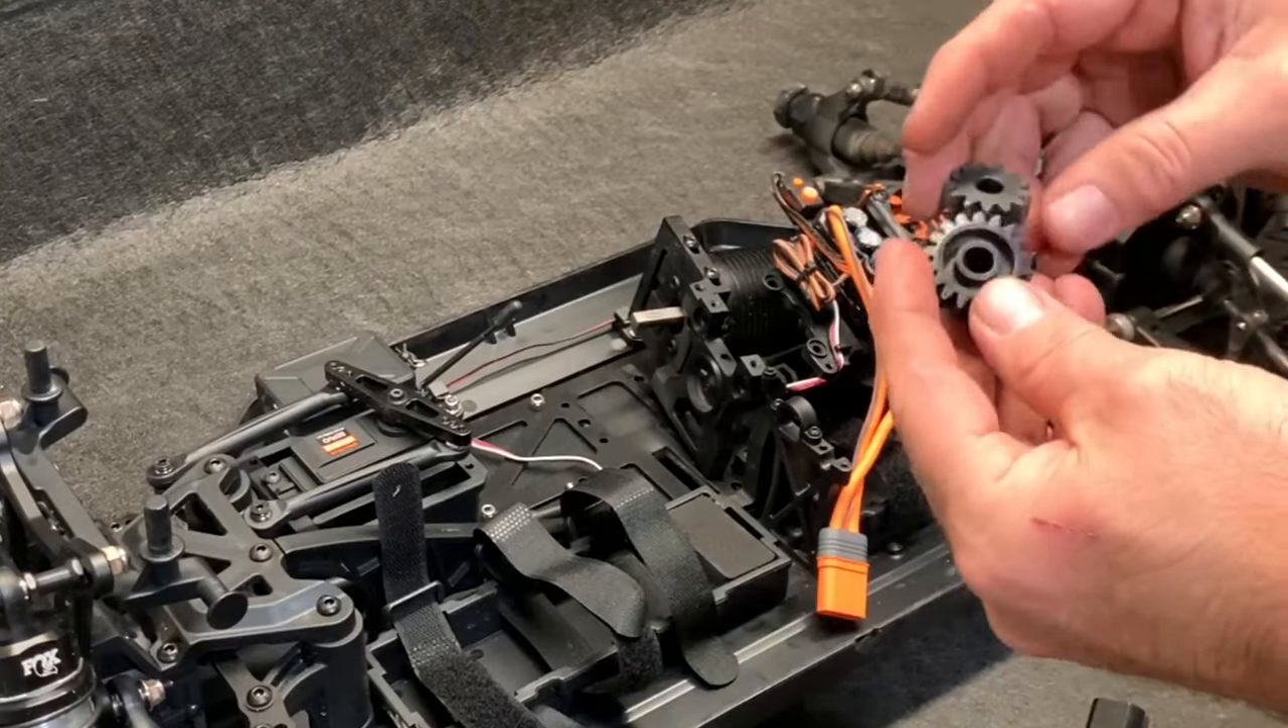I've already got the pinion gear off.